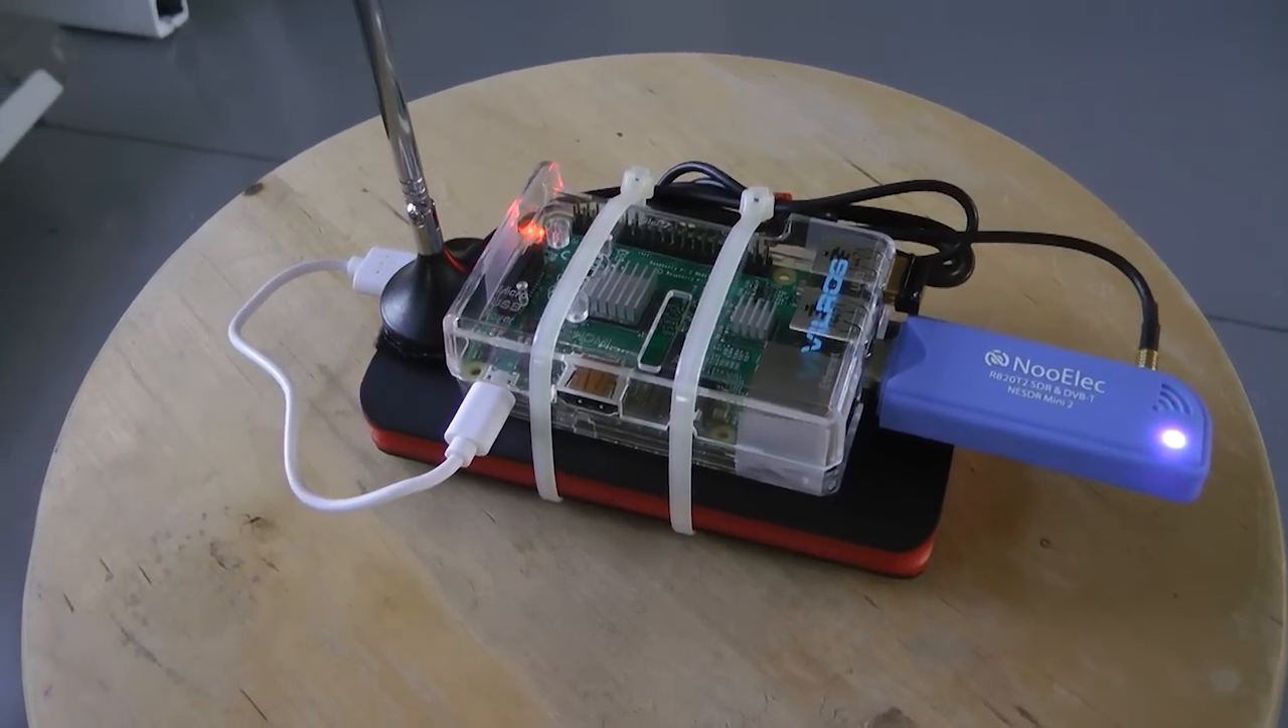Here is the completed receiver. I have the receiver tie wrapped to the battery pack below it.